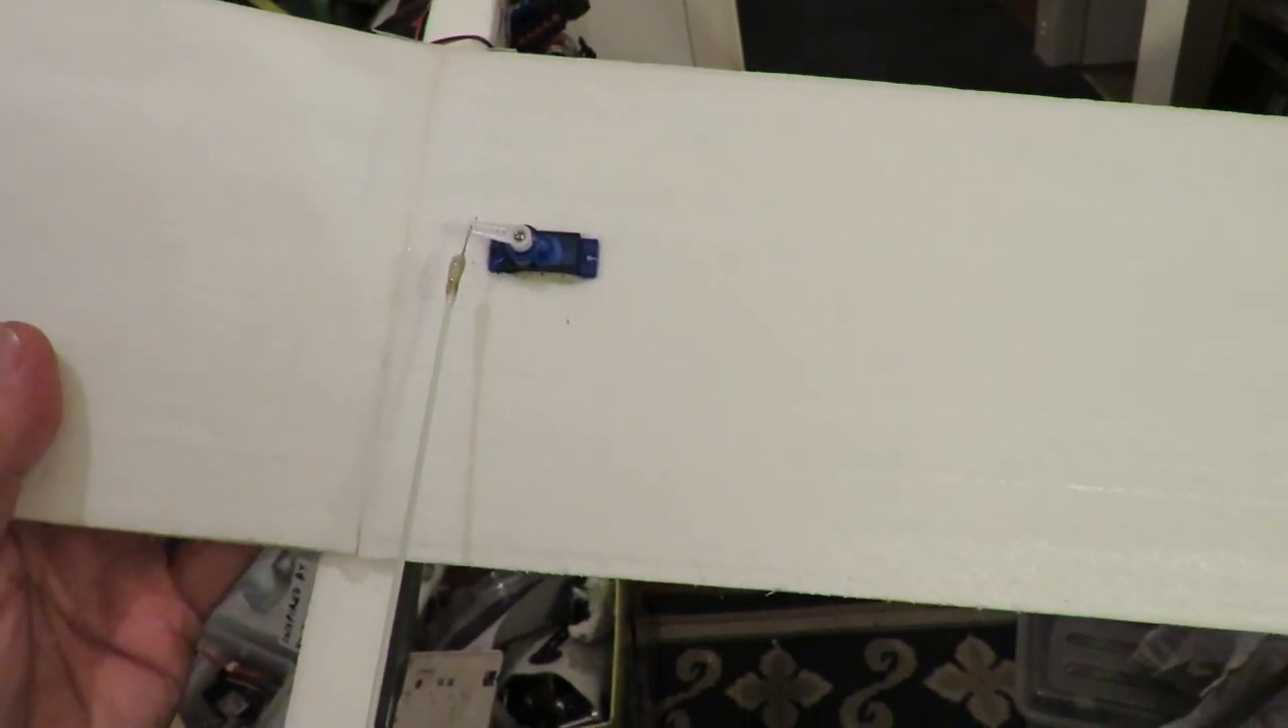The servo's there, sitting in the wing.